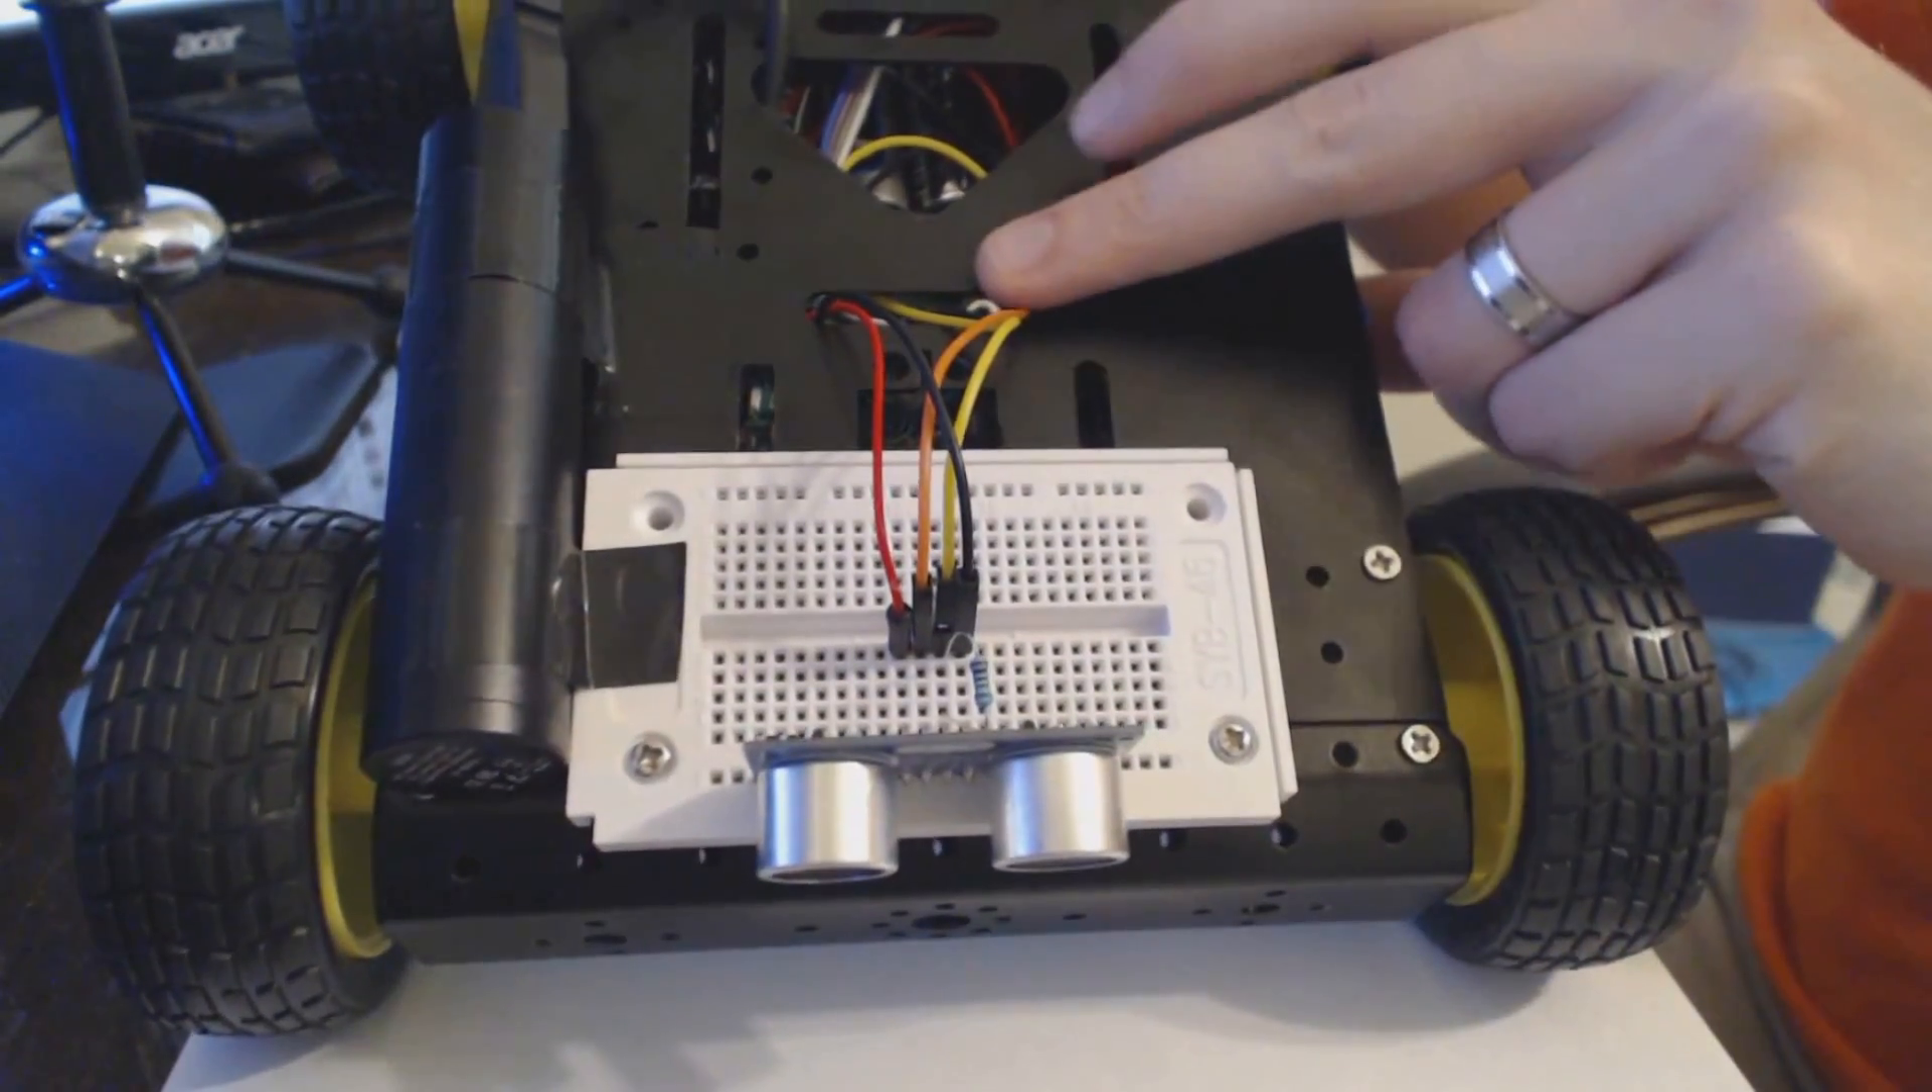So once you've got everything put back together, like I said, my breadboard just so happened to luckily fit two screw holes here. So that worked out.